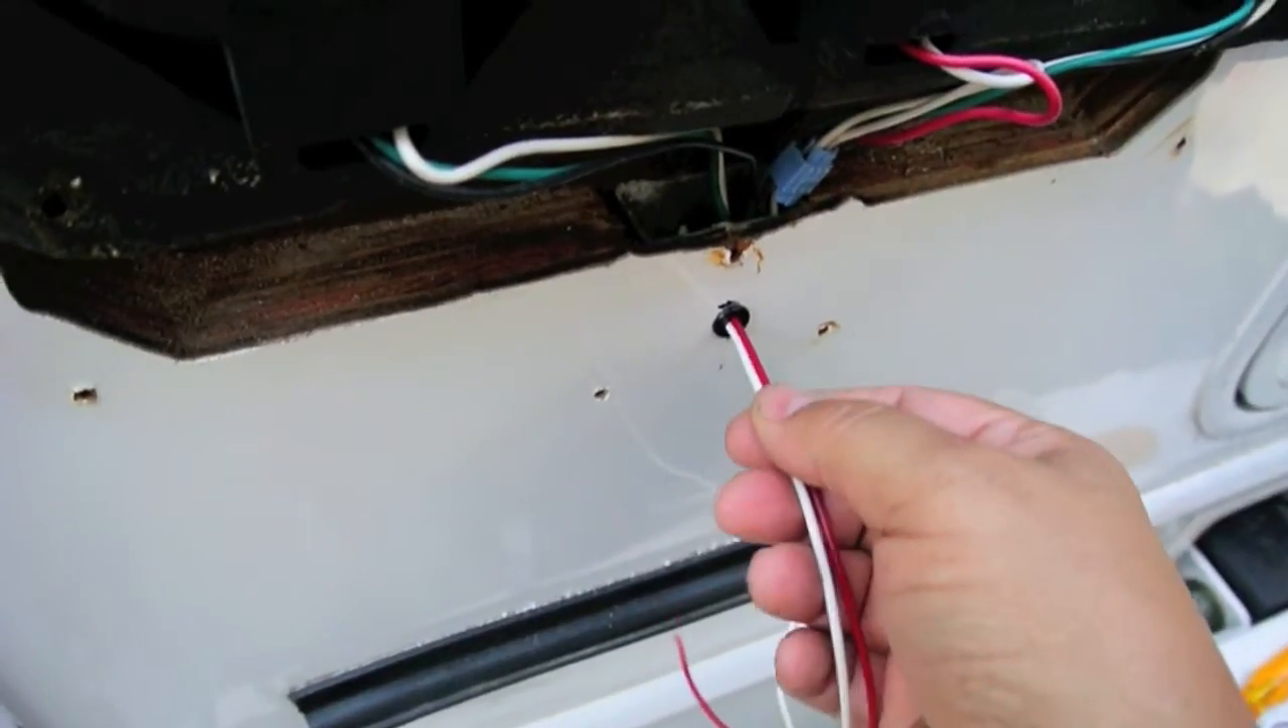So I coming in here I epoxied that little bushing in place and then ran the two wires through there.